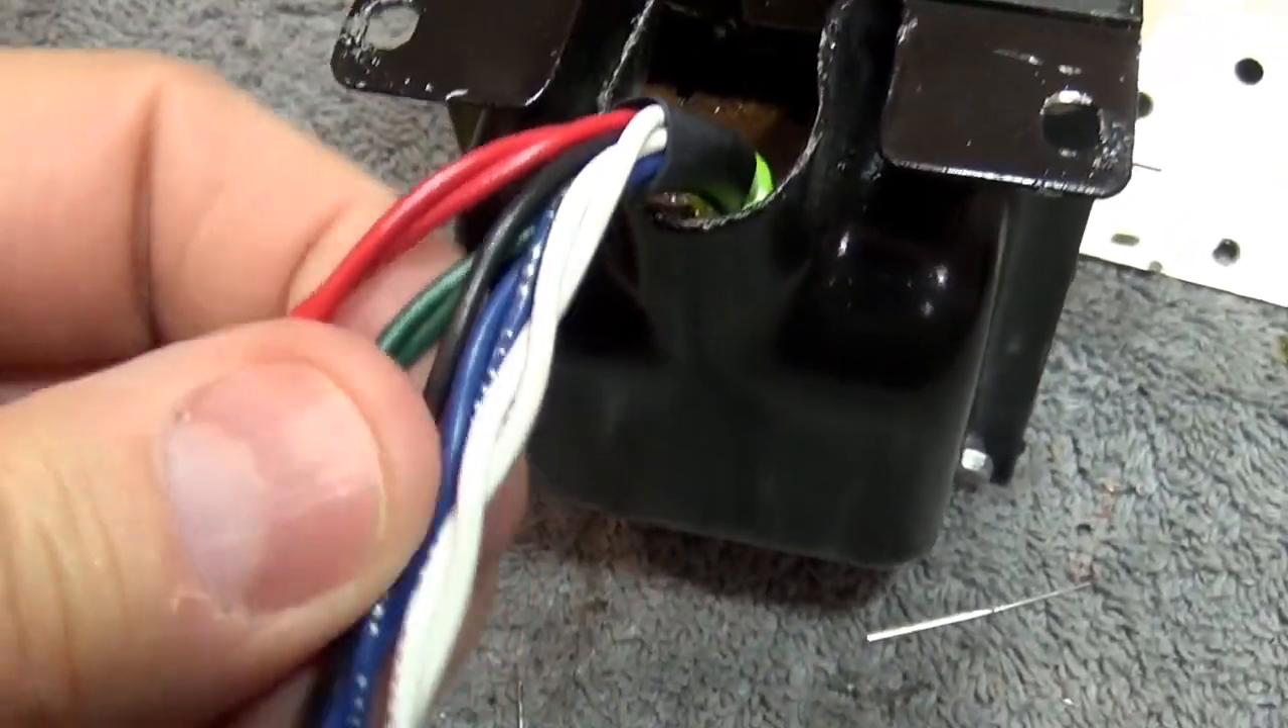One other thing I wanted to show you on the transformer is I've twisted all the leads together.